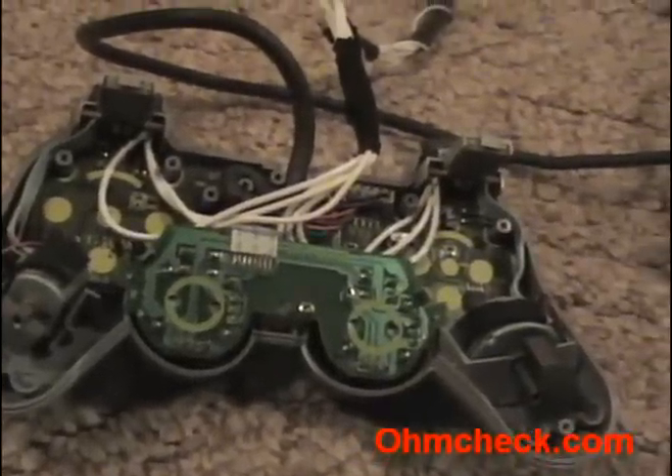We've got the controller opened up.